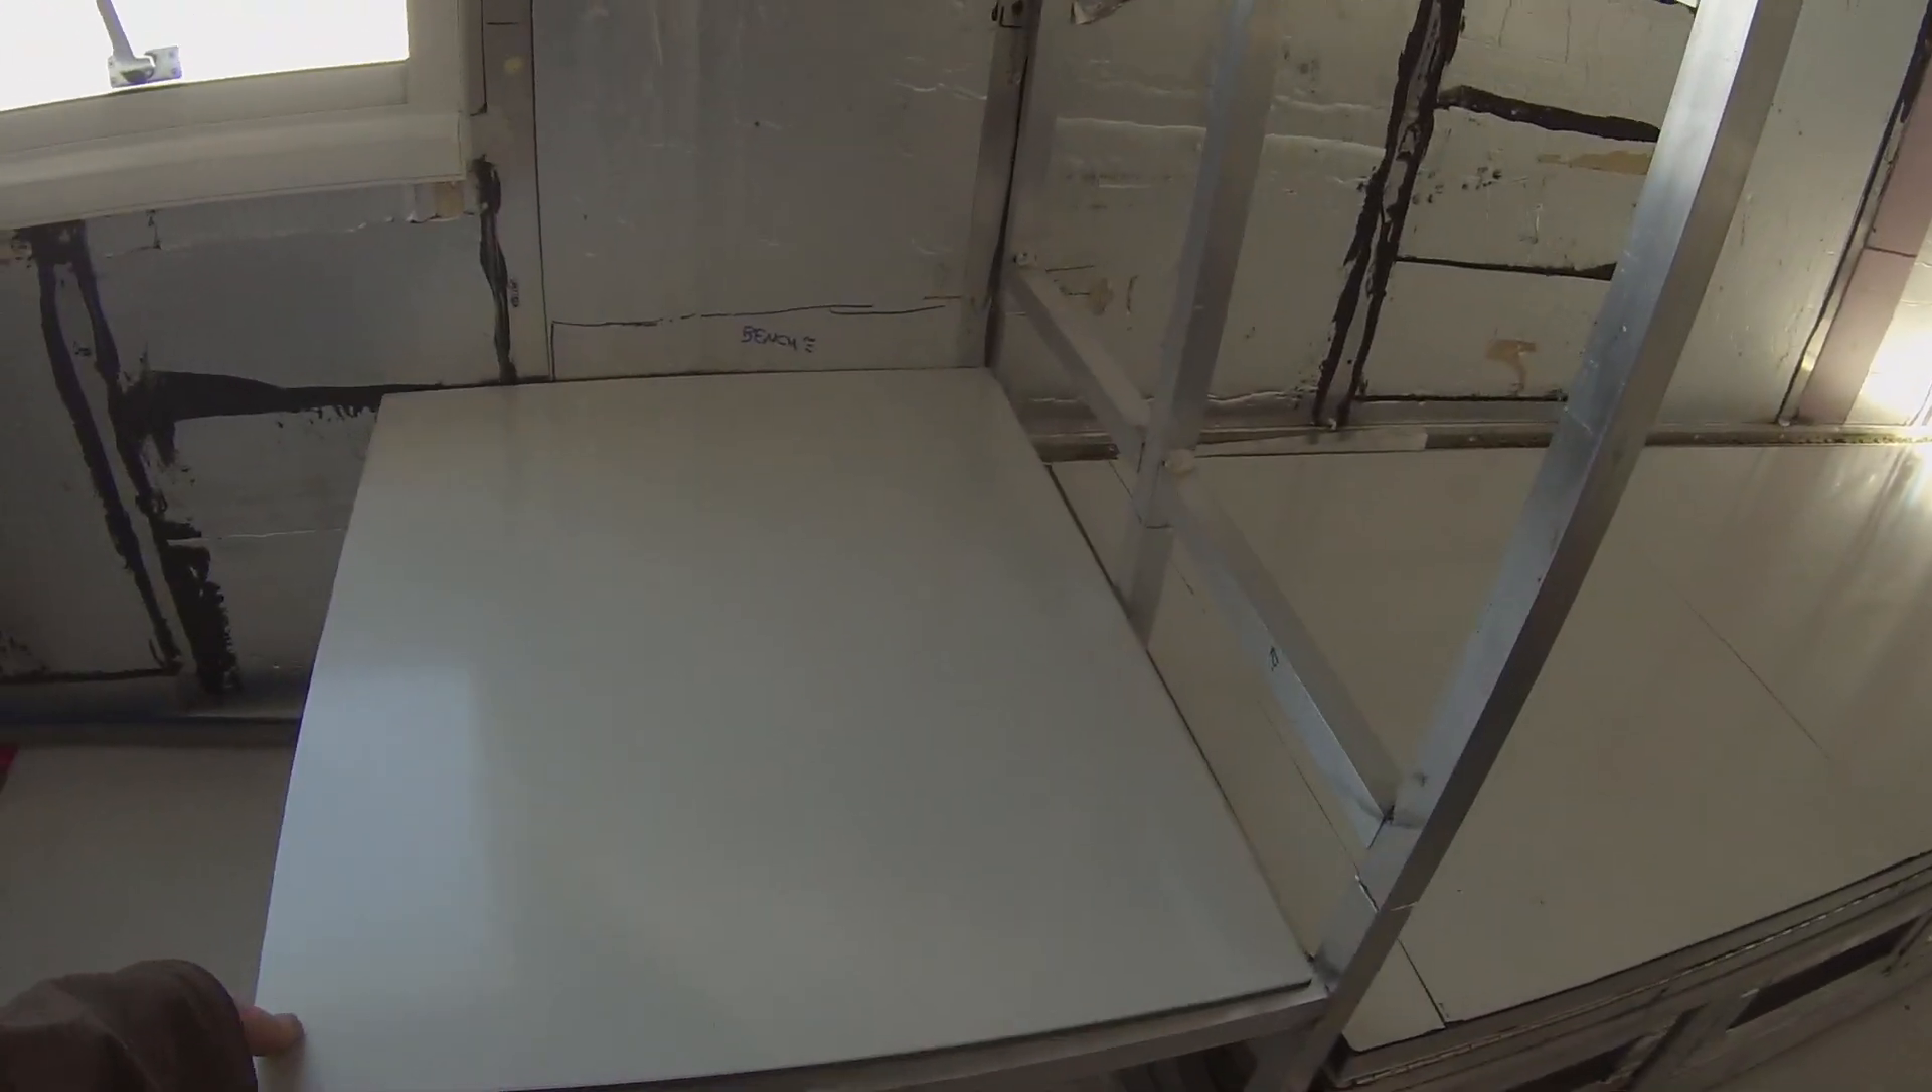I have the framing done and i have the platforms for the cushions.